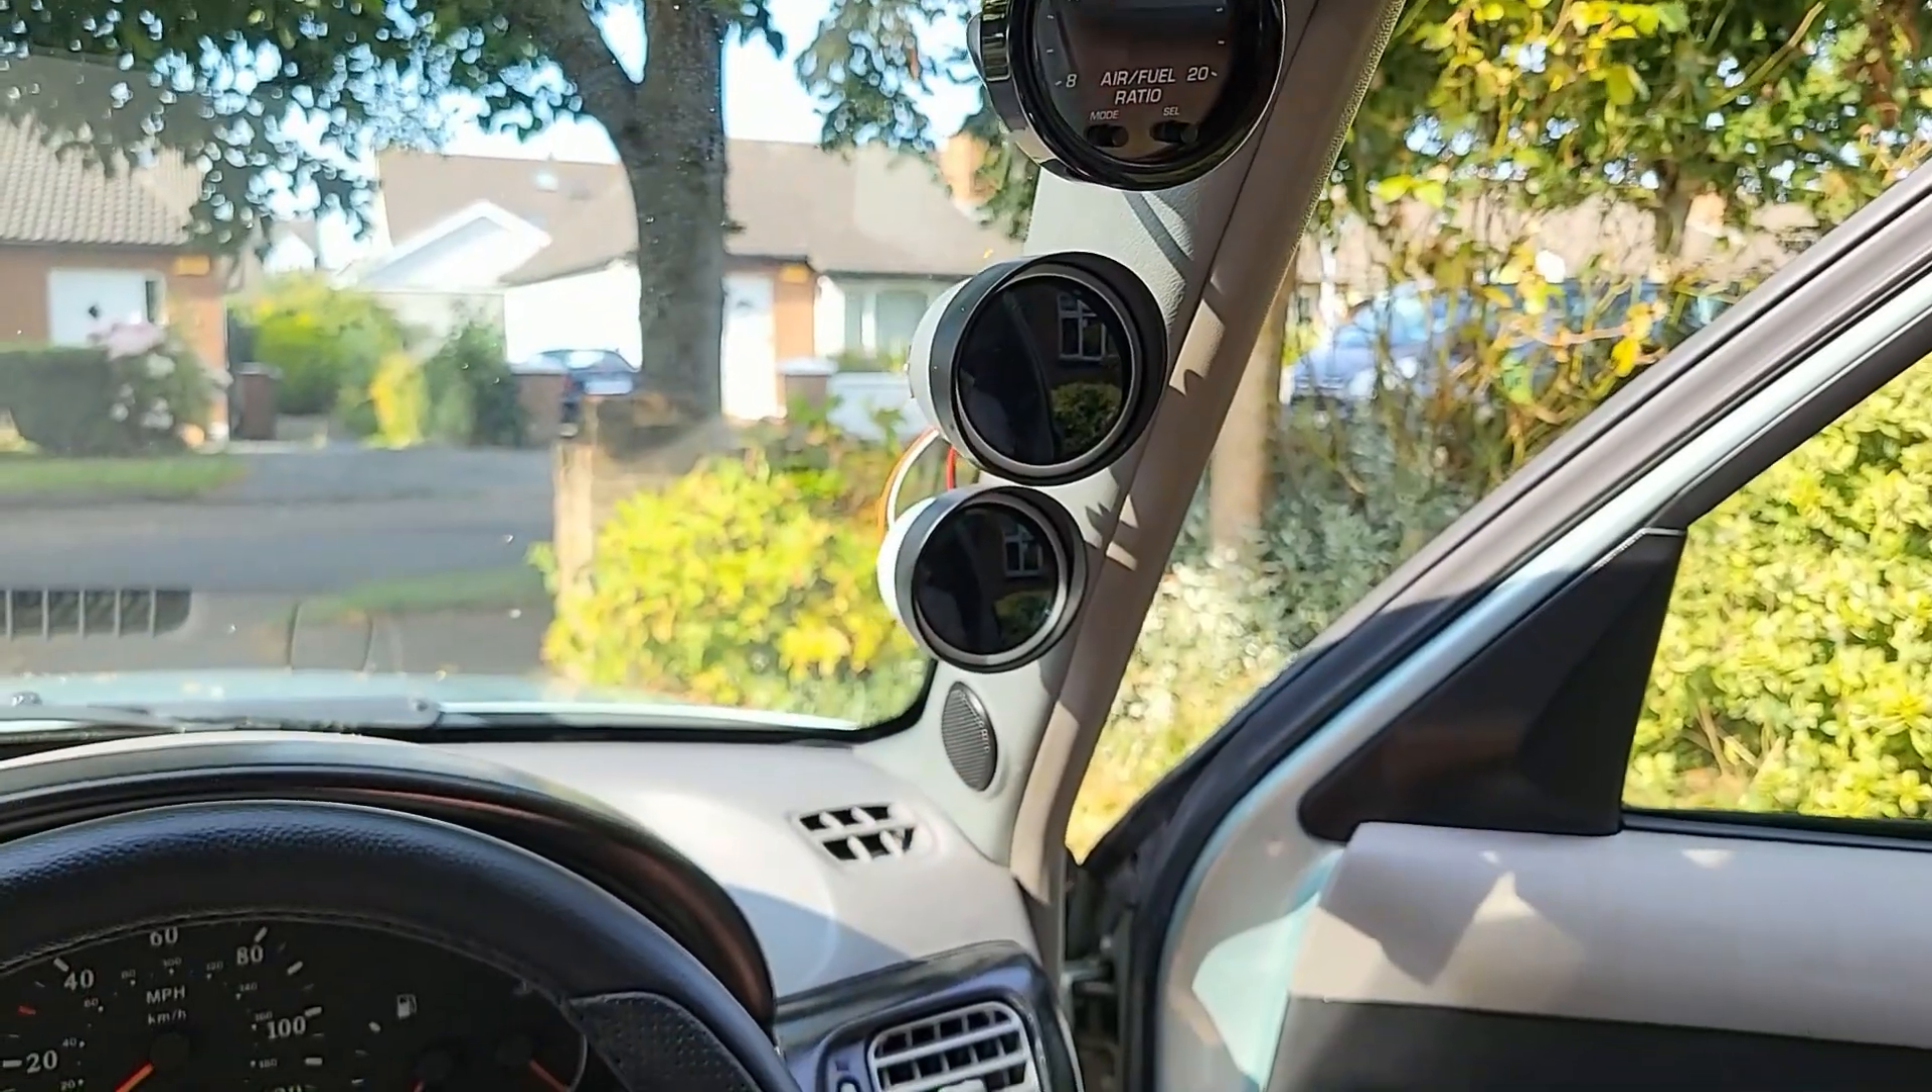And now, we have all the three gauges mounted on the inside of the A-pillar.